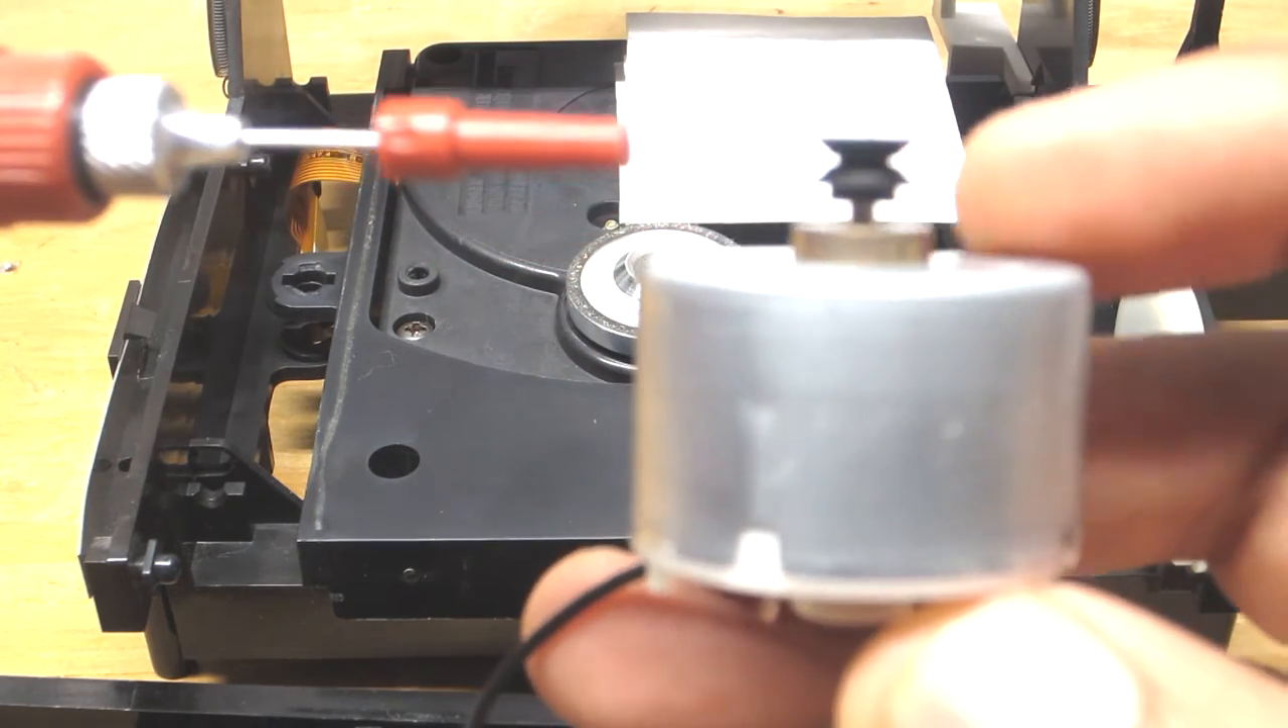And I don't have the motor clamped in right now, so let me just pull it out.